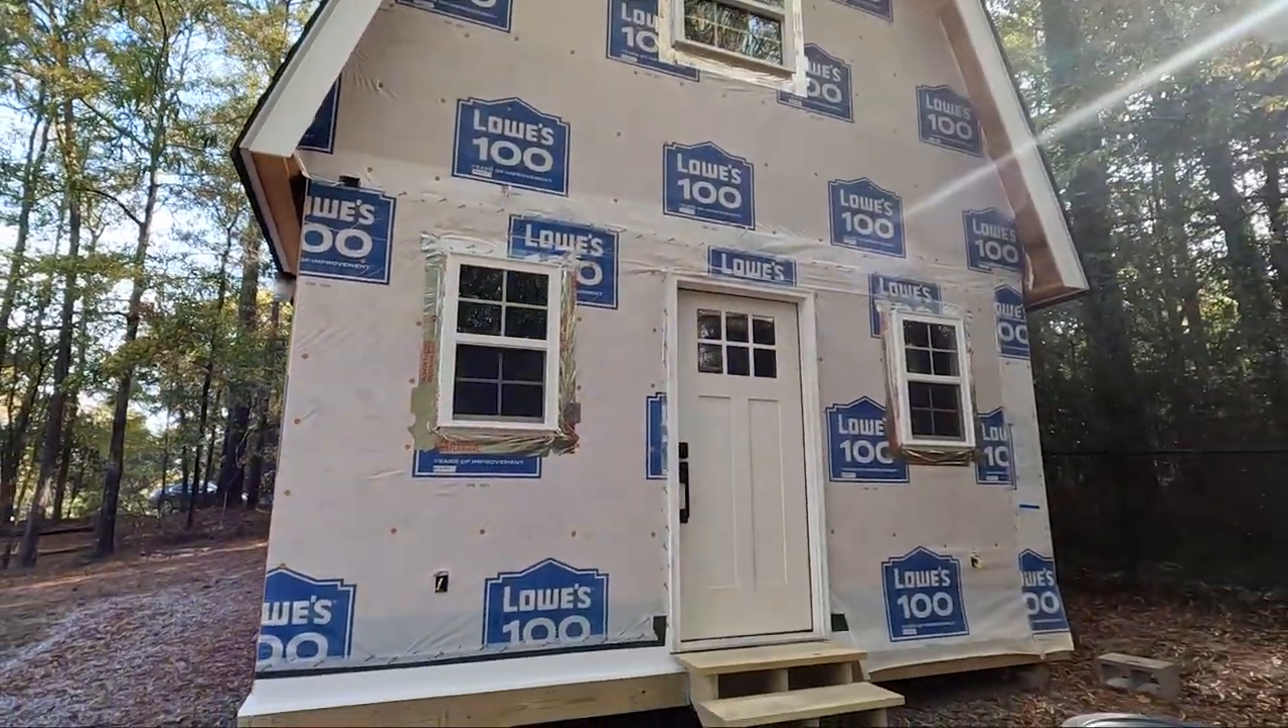This side of the building over here is not complete yet. It's basically dried in but I don't have the siding on it.